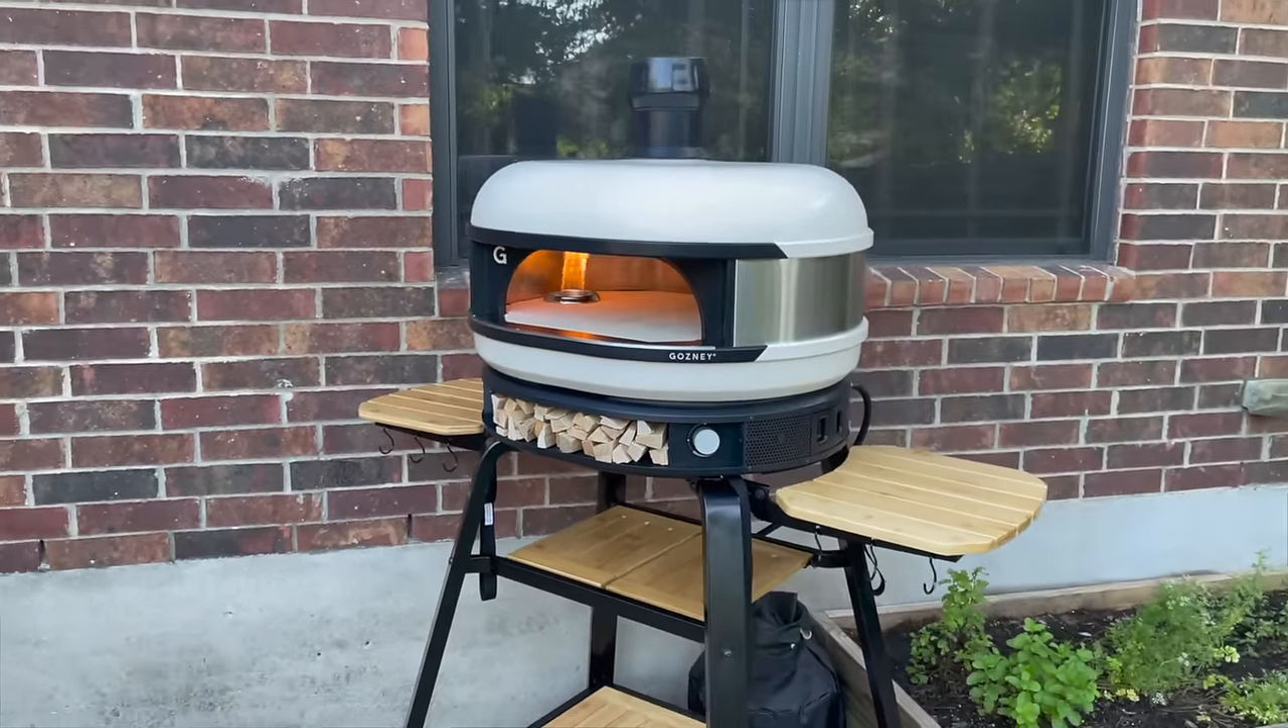So we got everything put together assembled on the stand.